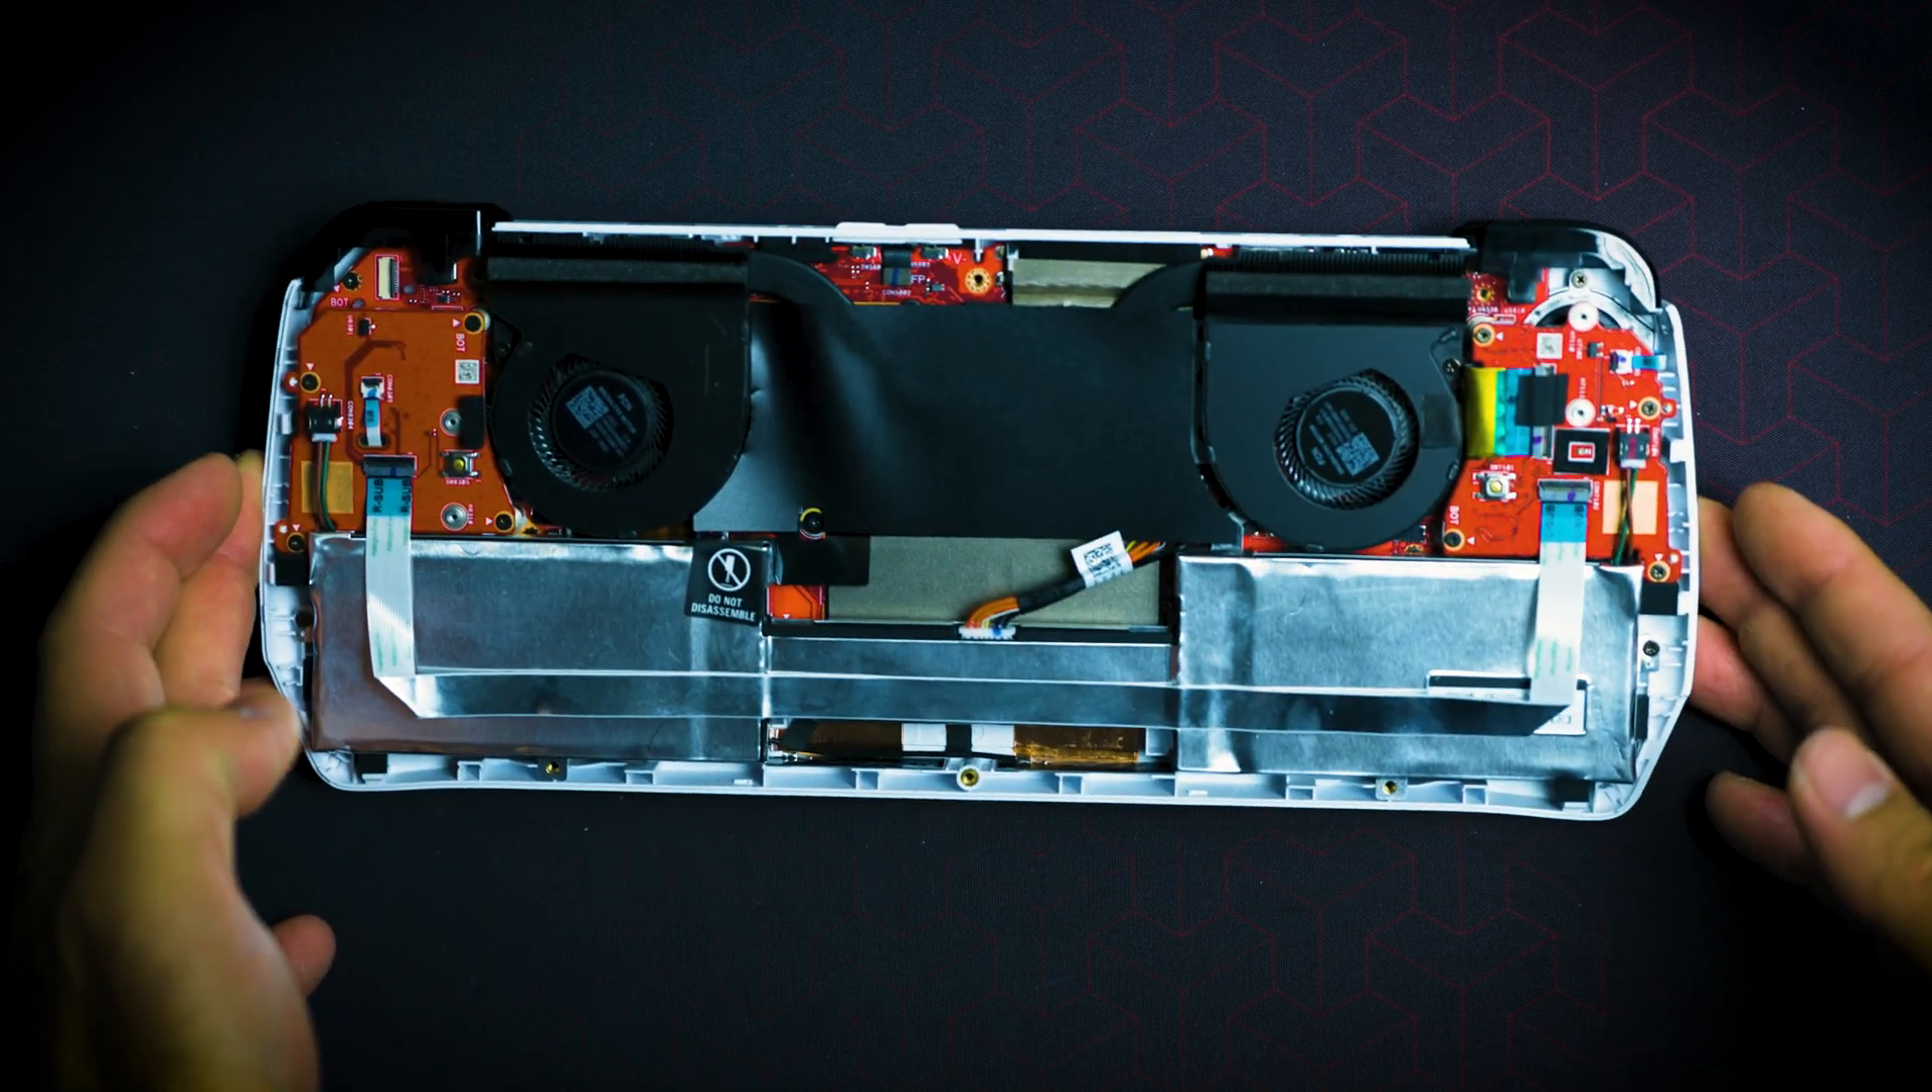And now you can see the components completely exposed here.